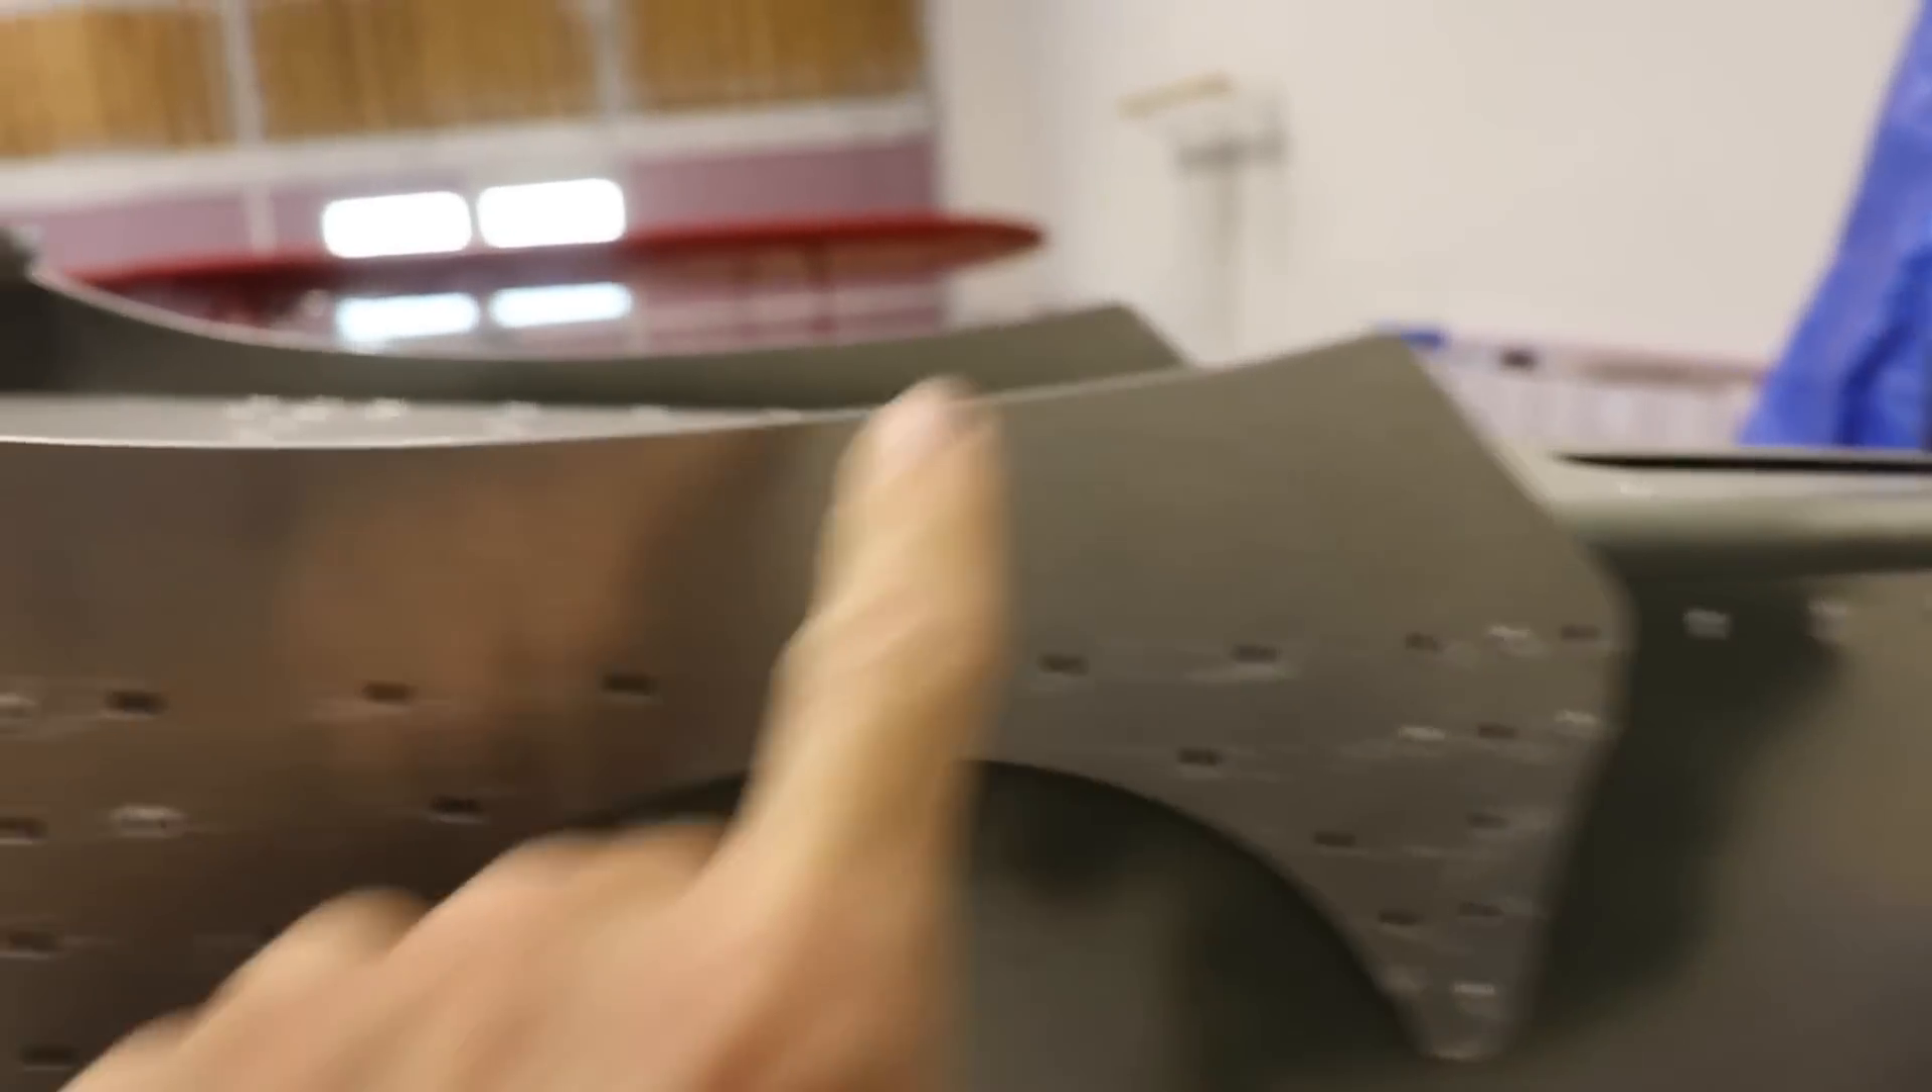And if you remember from a previous episode I mentioned that I didn't finish riveting these plates in here just in case I screw up the holes in here that mount the horizontal stabilizer.